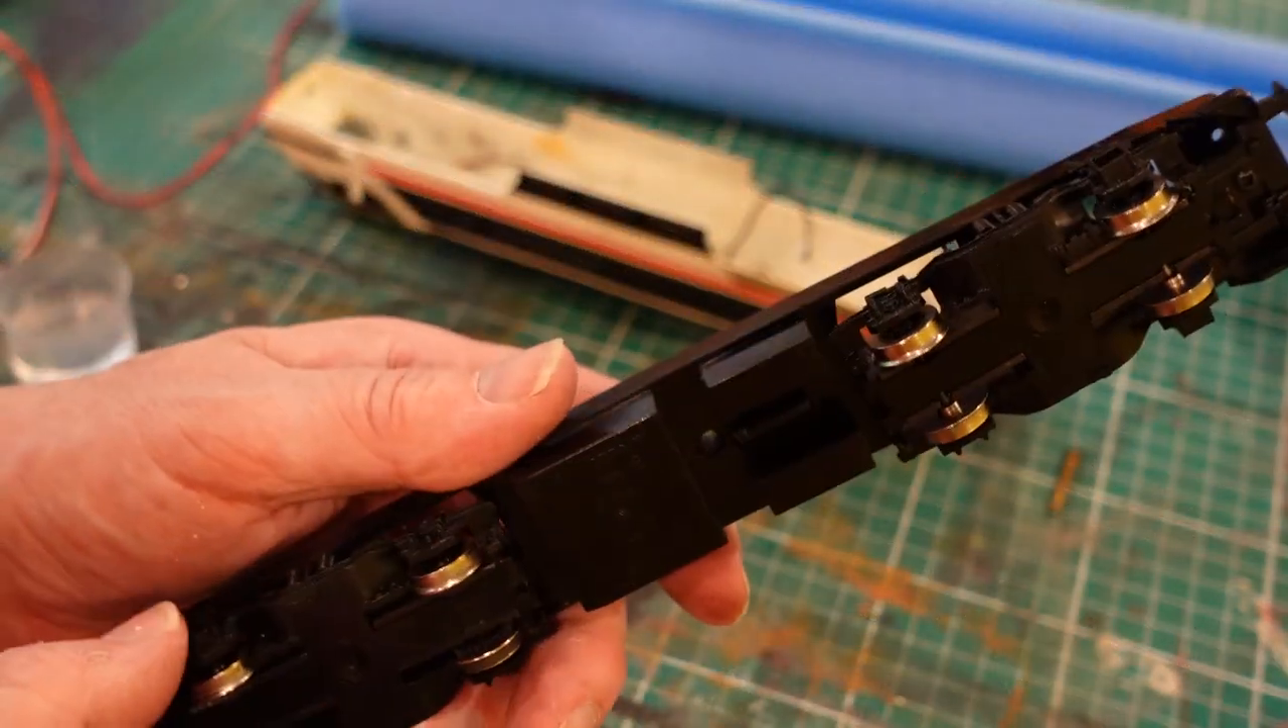So I've popped the bogeys back in, I've cleaned the wheels.